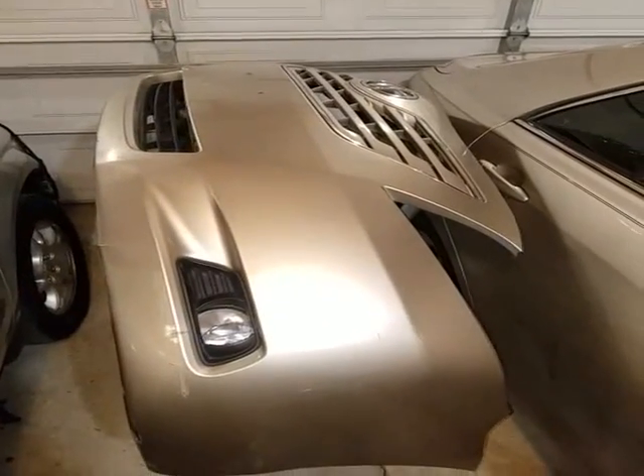Okay so here's the bumper cover removed.